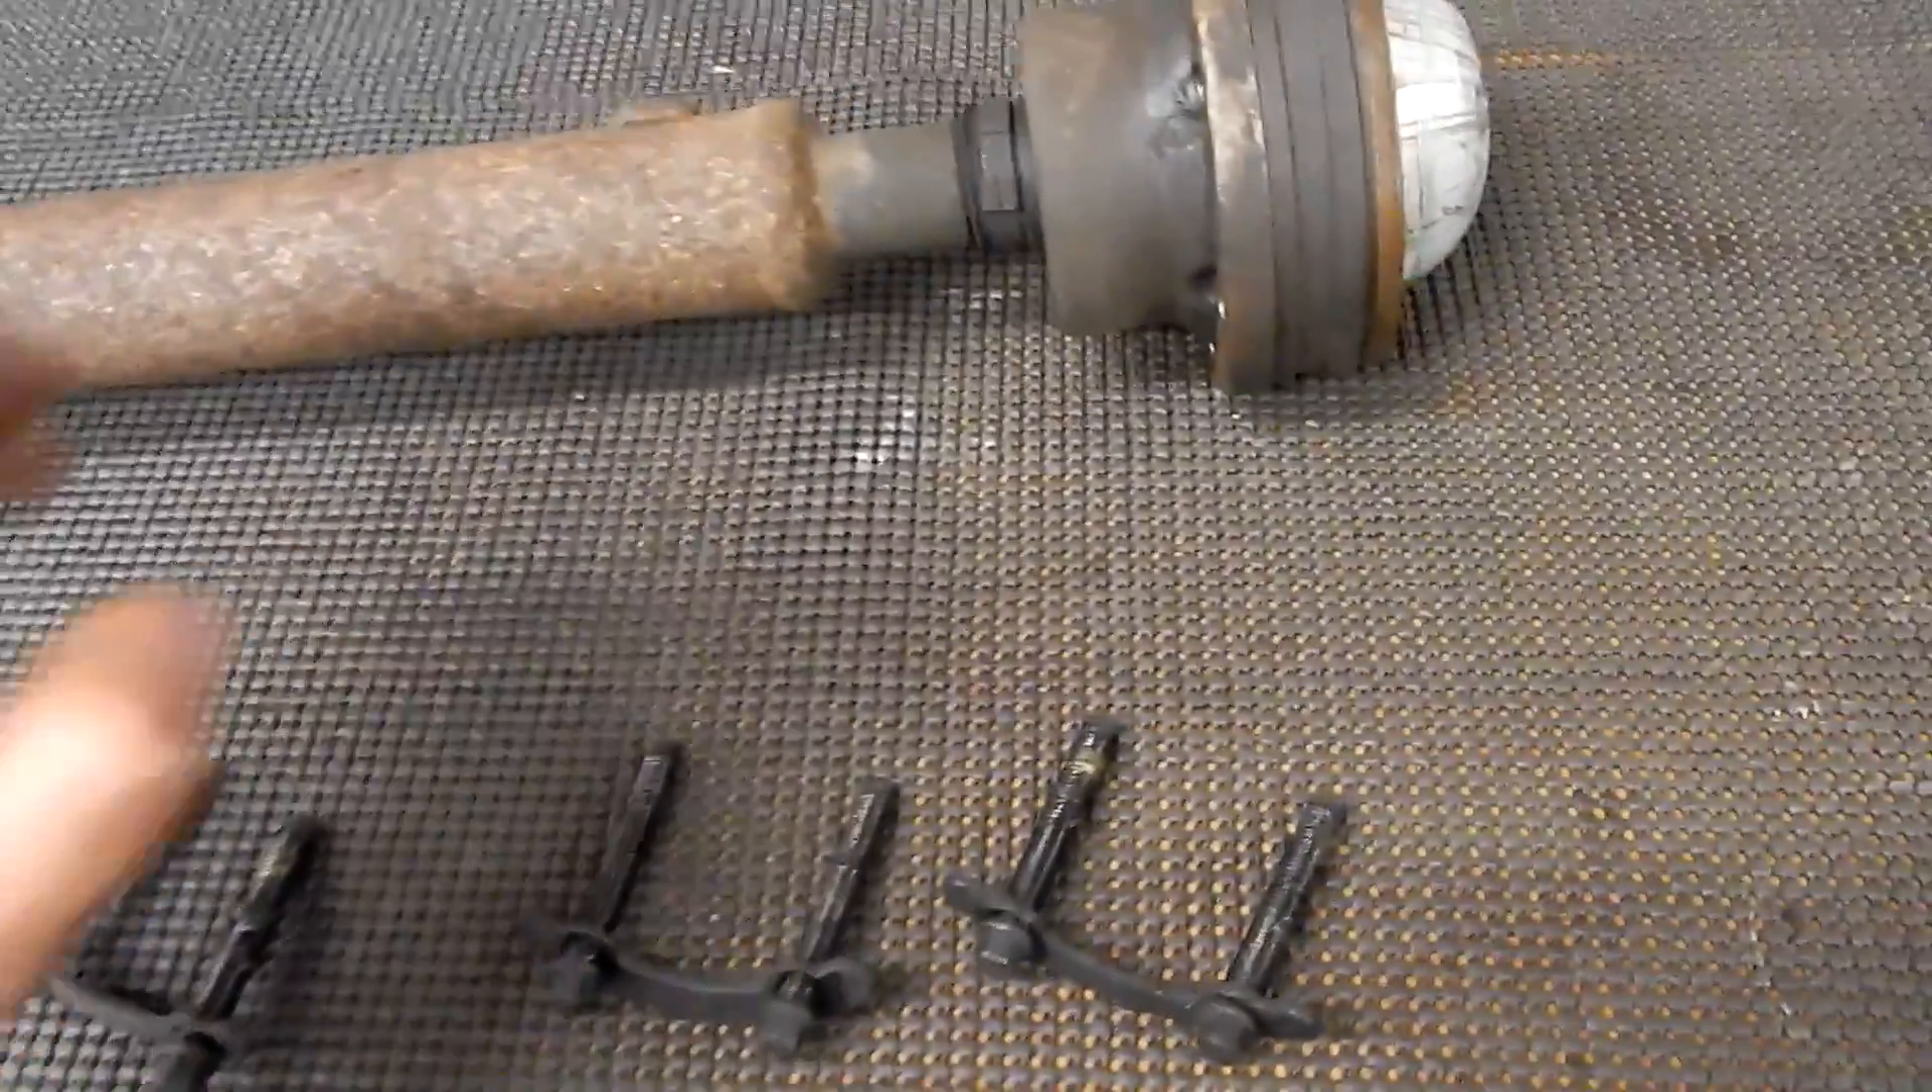So here's our Mountaineer driveshaft removed and the hardware that attaches it.